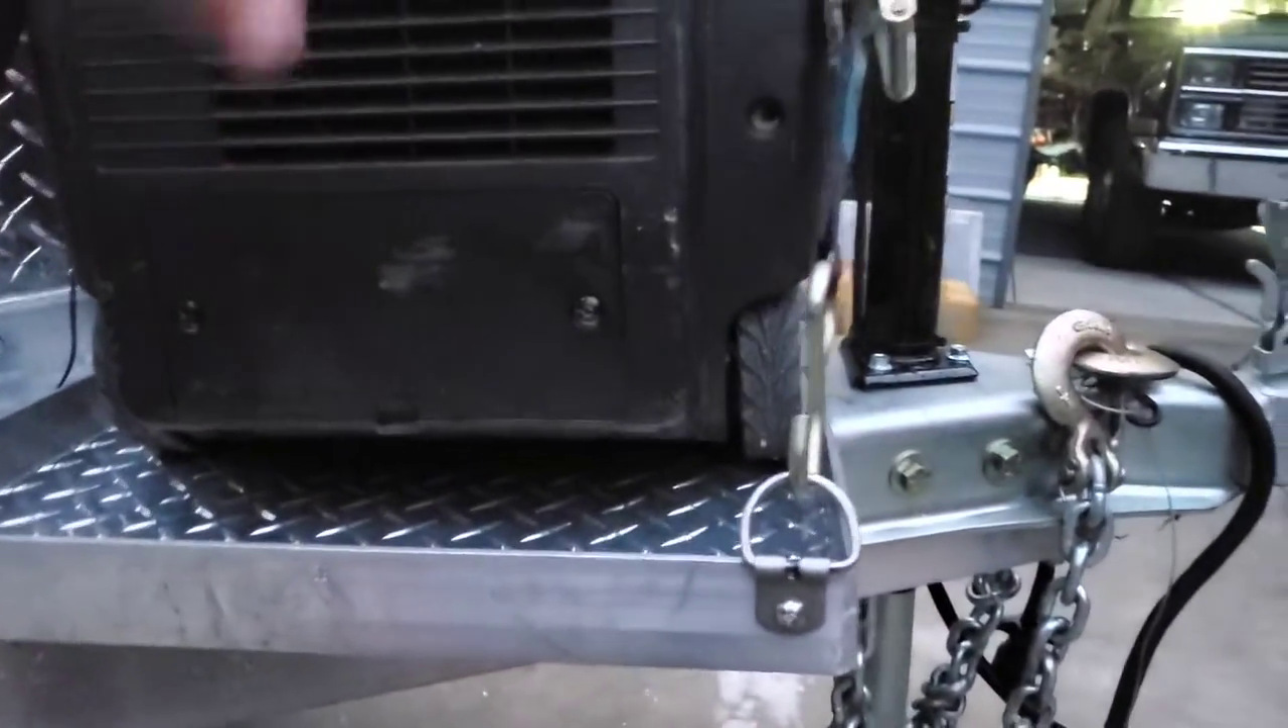But I went ahead and got our D-rings installed there. Stainless hardware, stainless D-rings, nothing going to rust there.